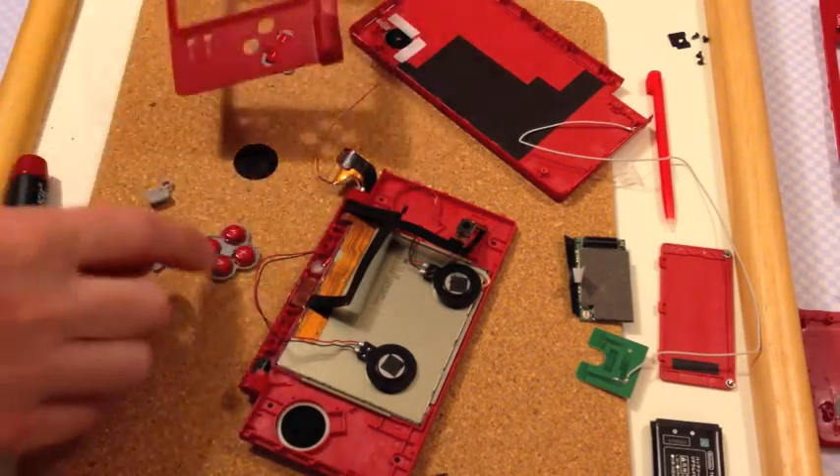So here's my replacement top and I'll I've taken the buttons off the original because they're nice and shiny and I'll I'll use them here.